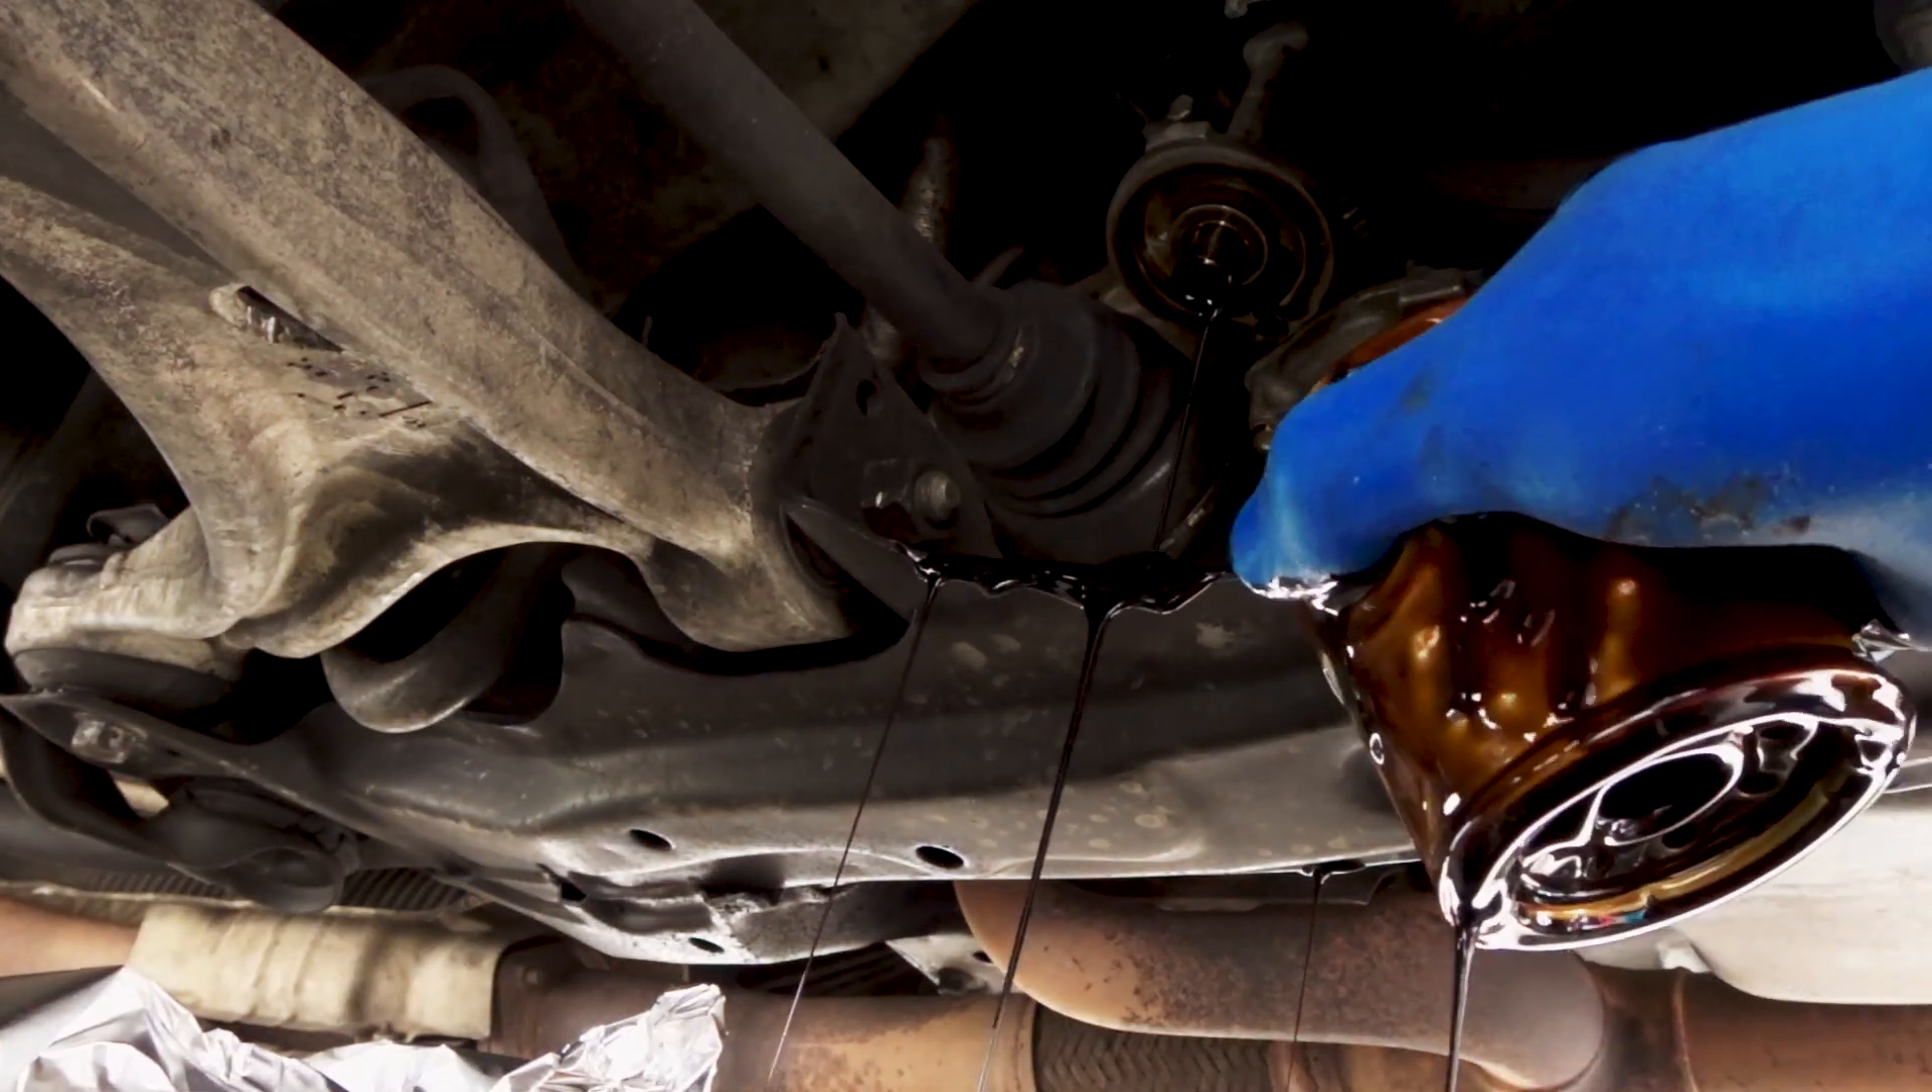So what I'm gonna do is pull this filter all the way off now. It's very slippery. It's off now.